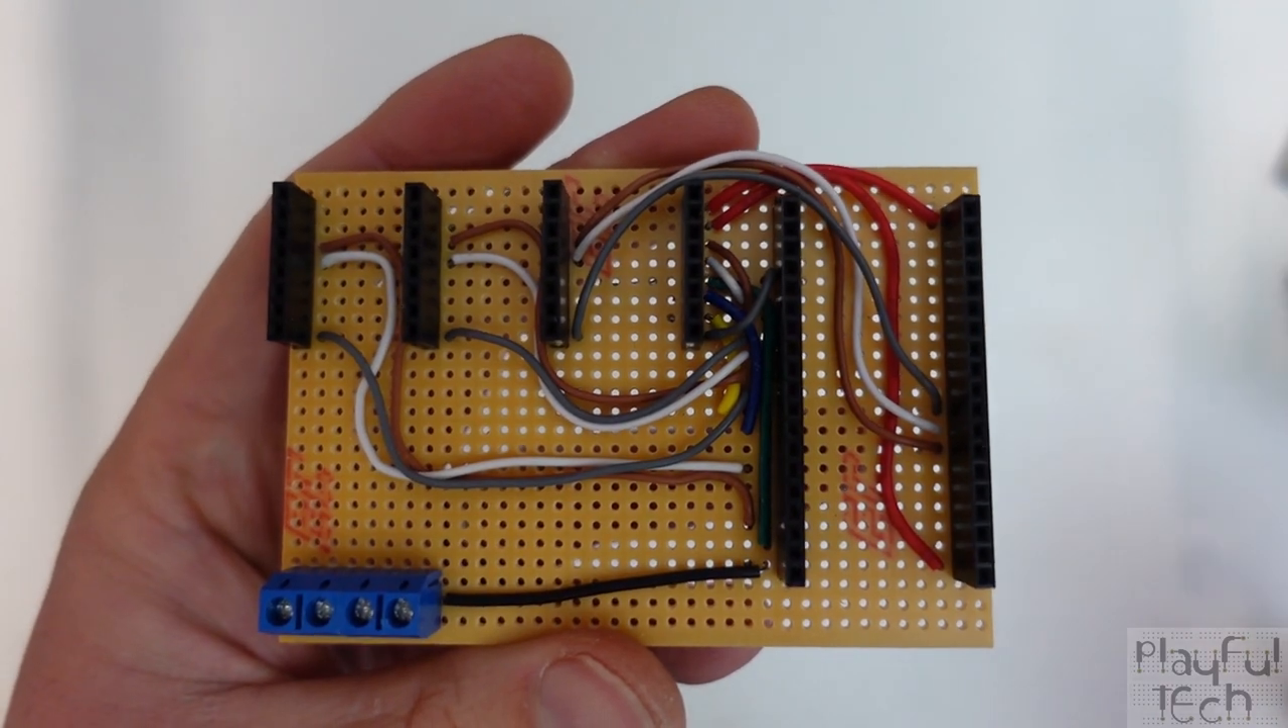What i've got on the right hand side here i've soldered in a set of header pins.